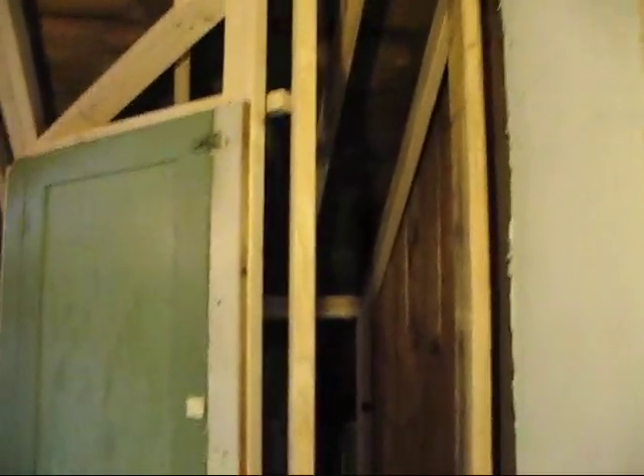At least the door's up there. I hadn't trimmed it out yet.